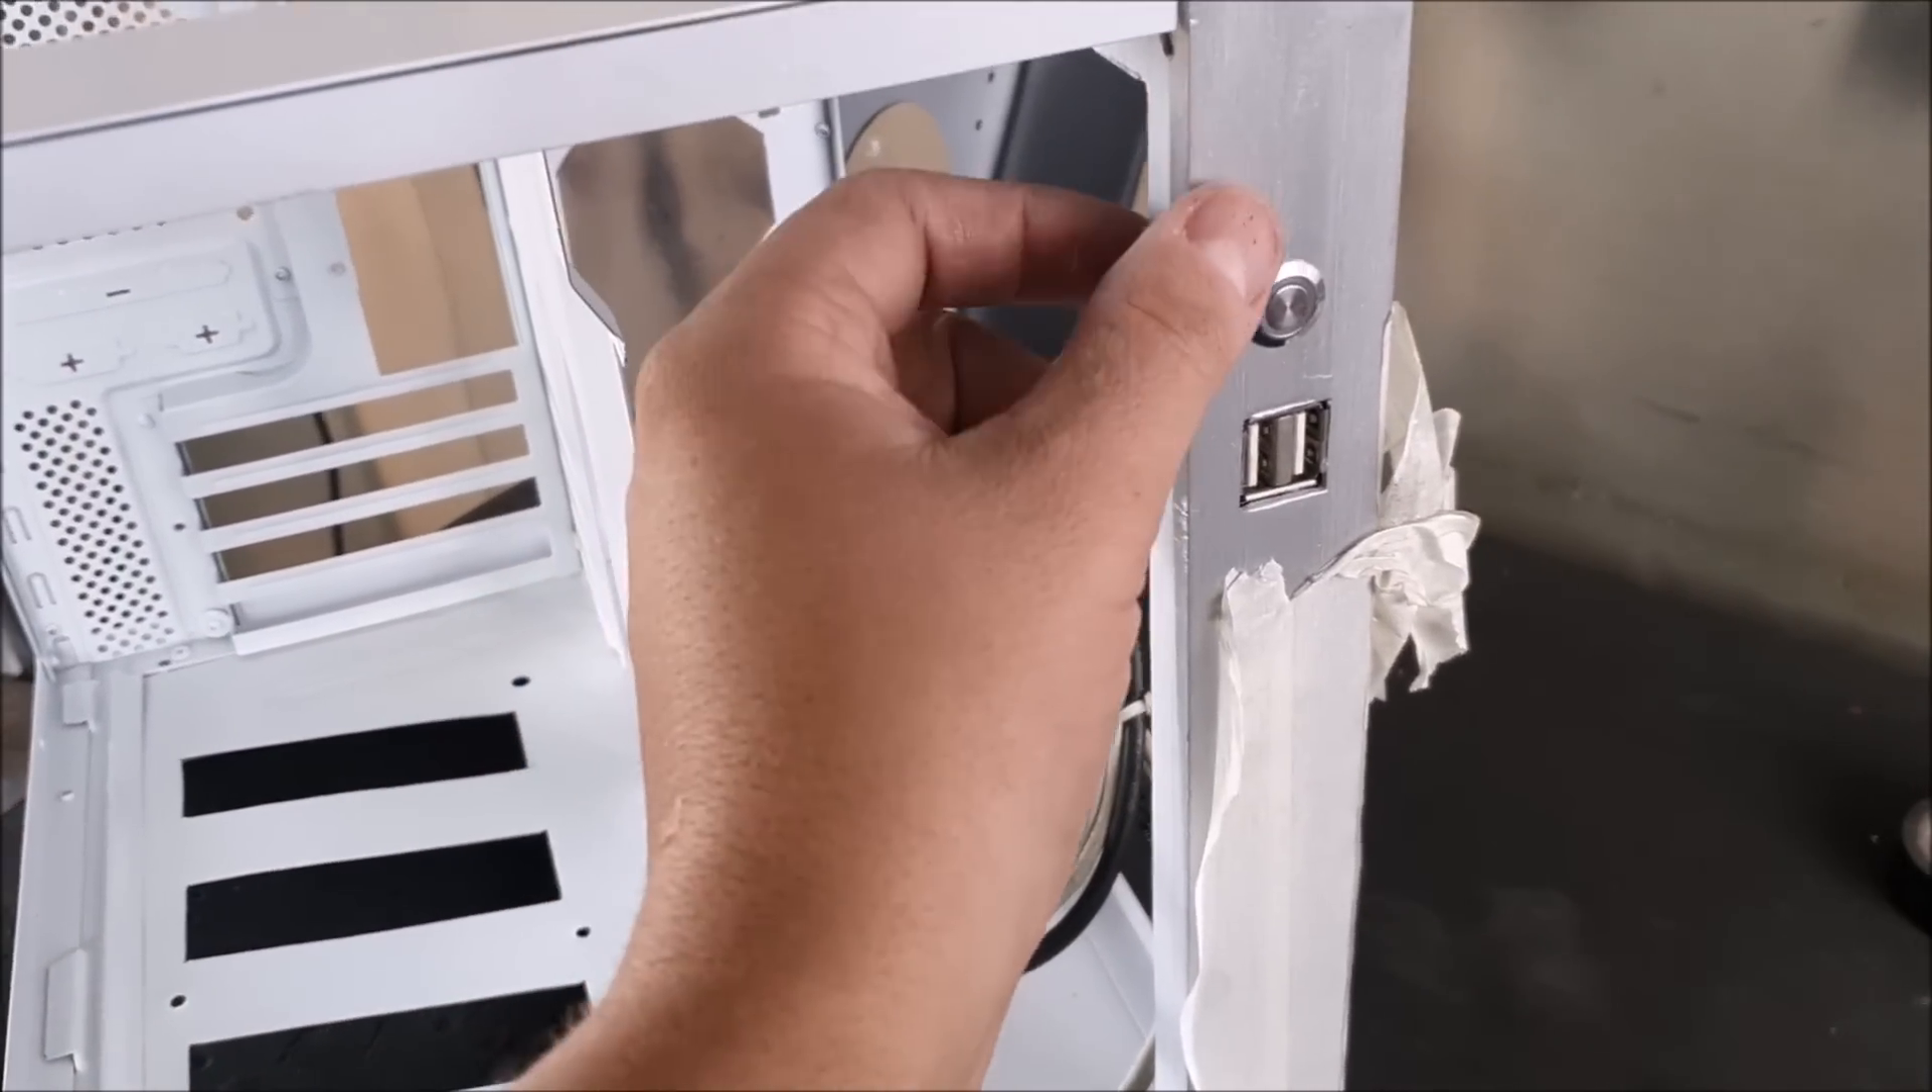E aqui, galera, agora que a mágica começa o acabamento, já coloquei o botão de Power, já fixei a USB.